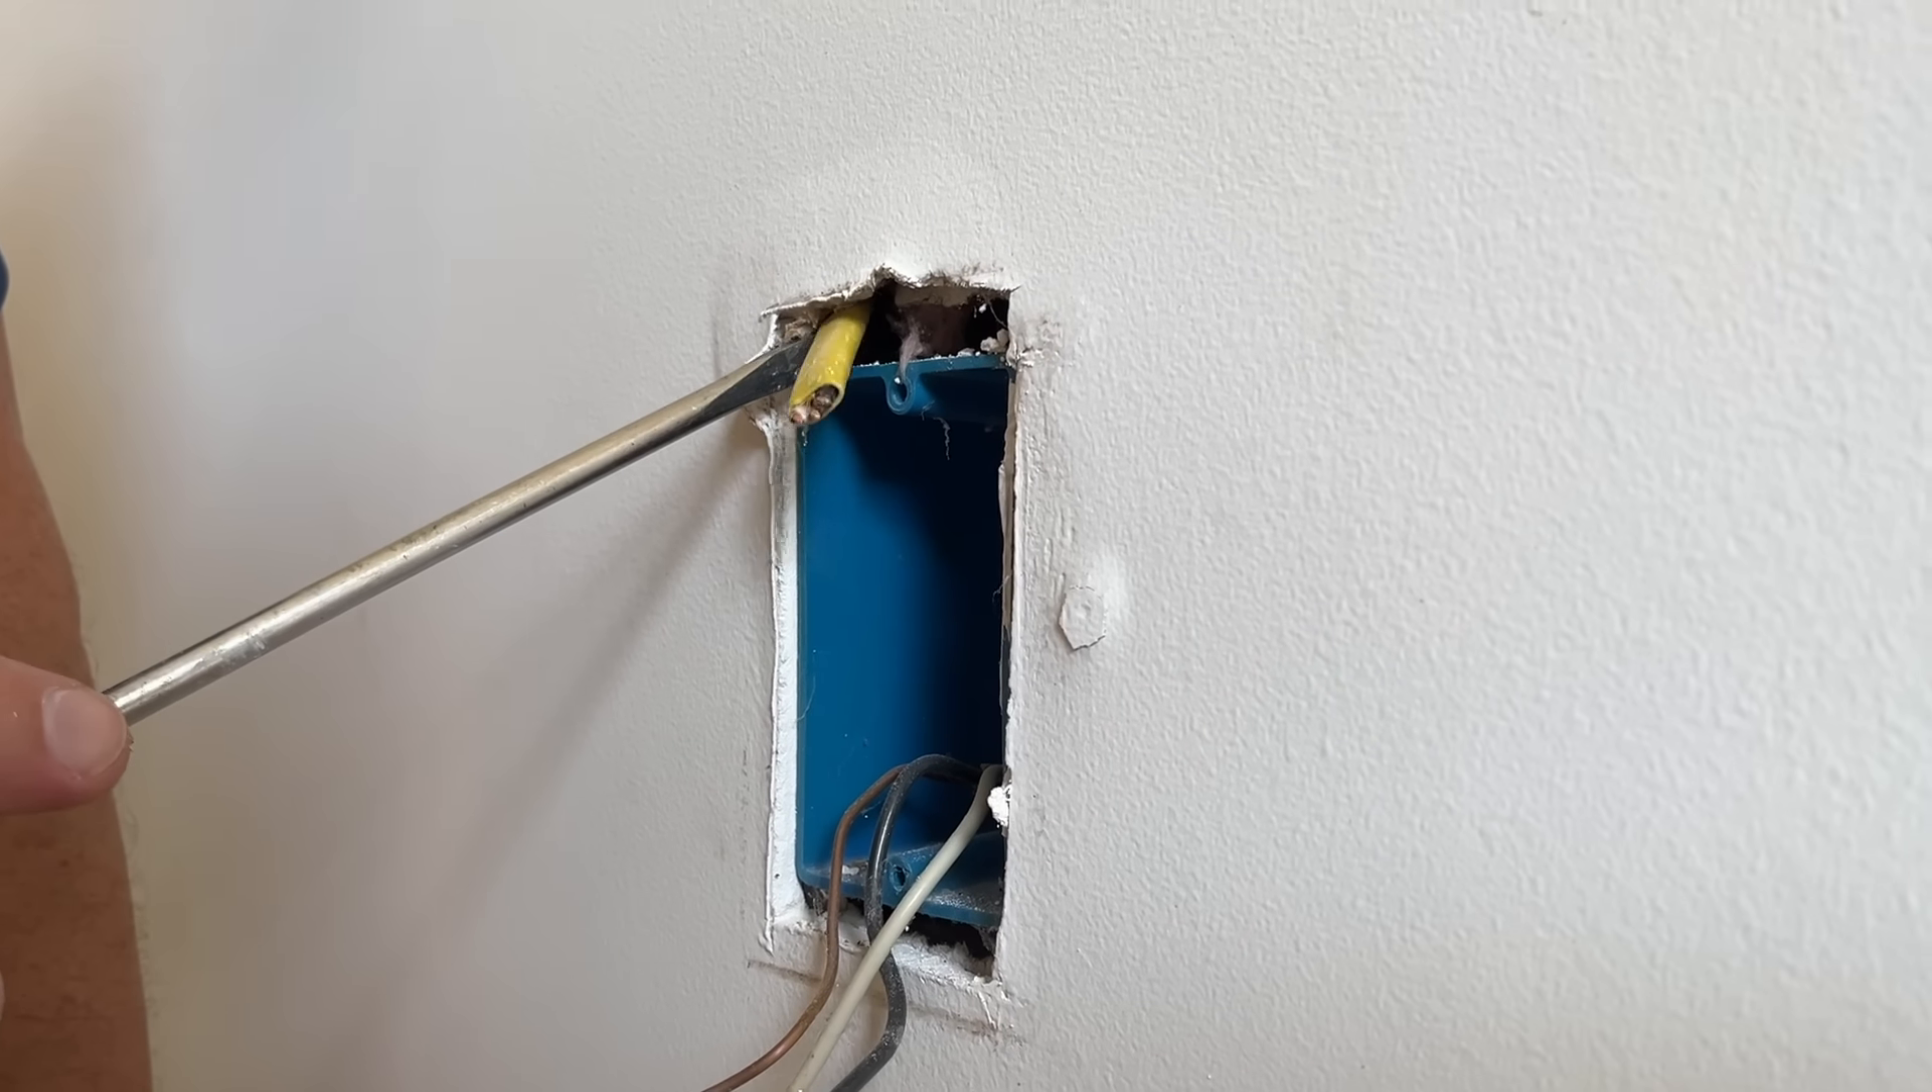Now, there's a sizable gap around the box where they cut the drywall pretty far back at first installation, and Chris uses that gap to shine his light into the wall cavity above the box.